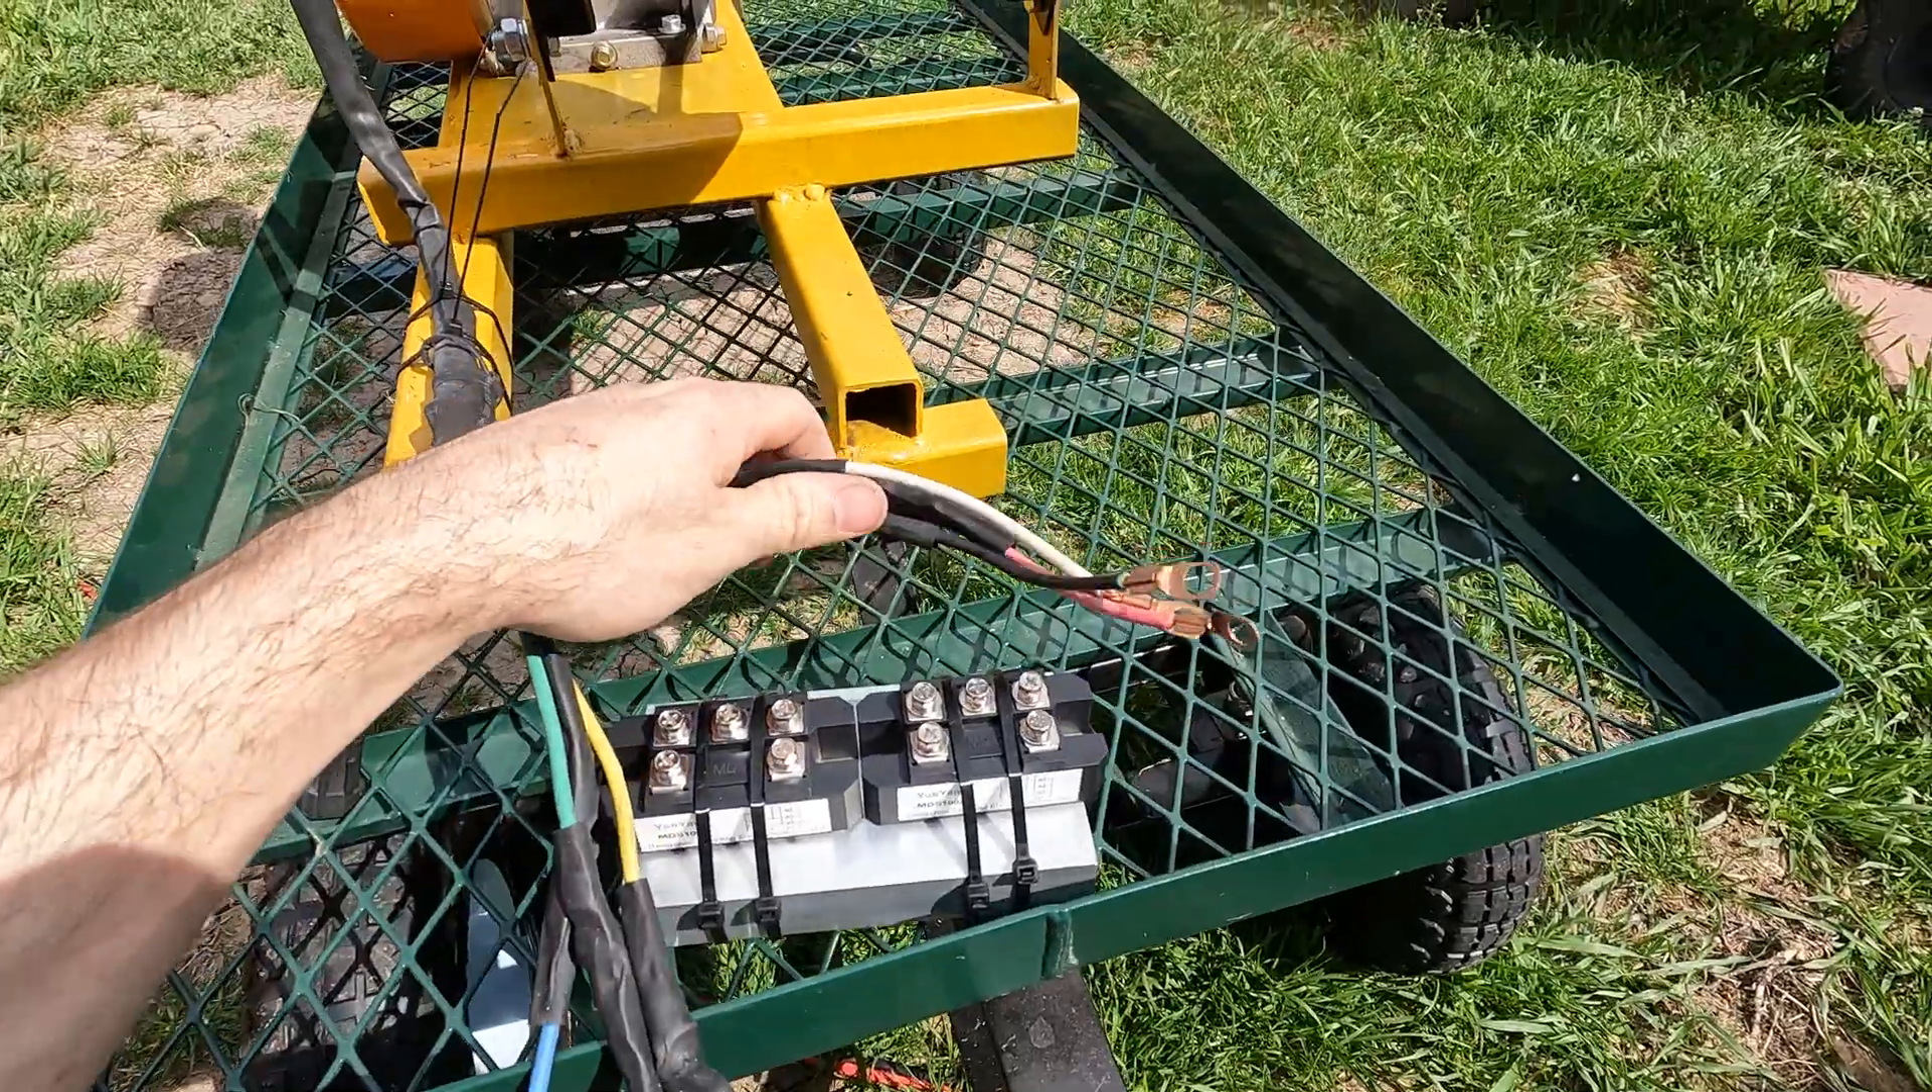I did go ahead and mount both rectifiers on this aluminum heat sink. I did not use bolts because I just didn't have anything to do it with.